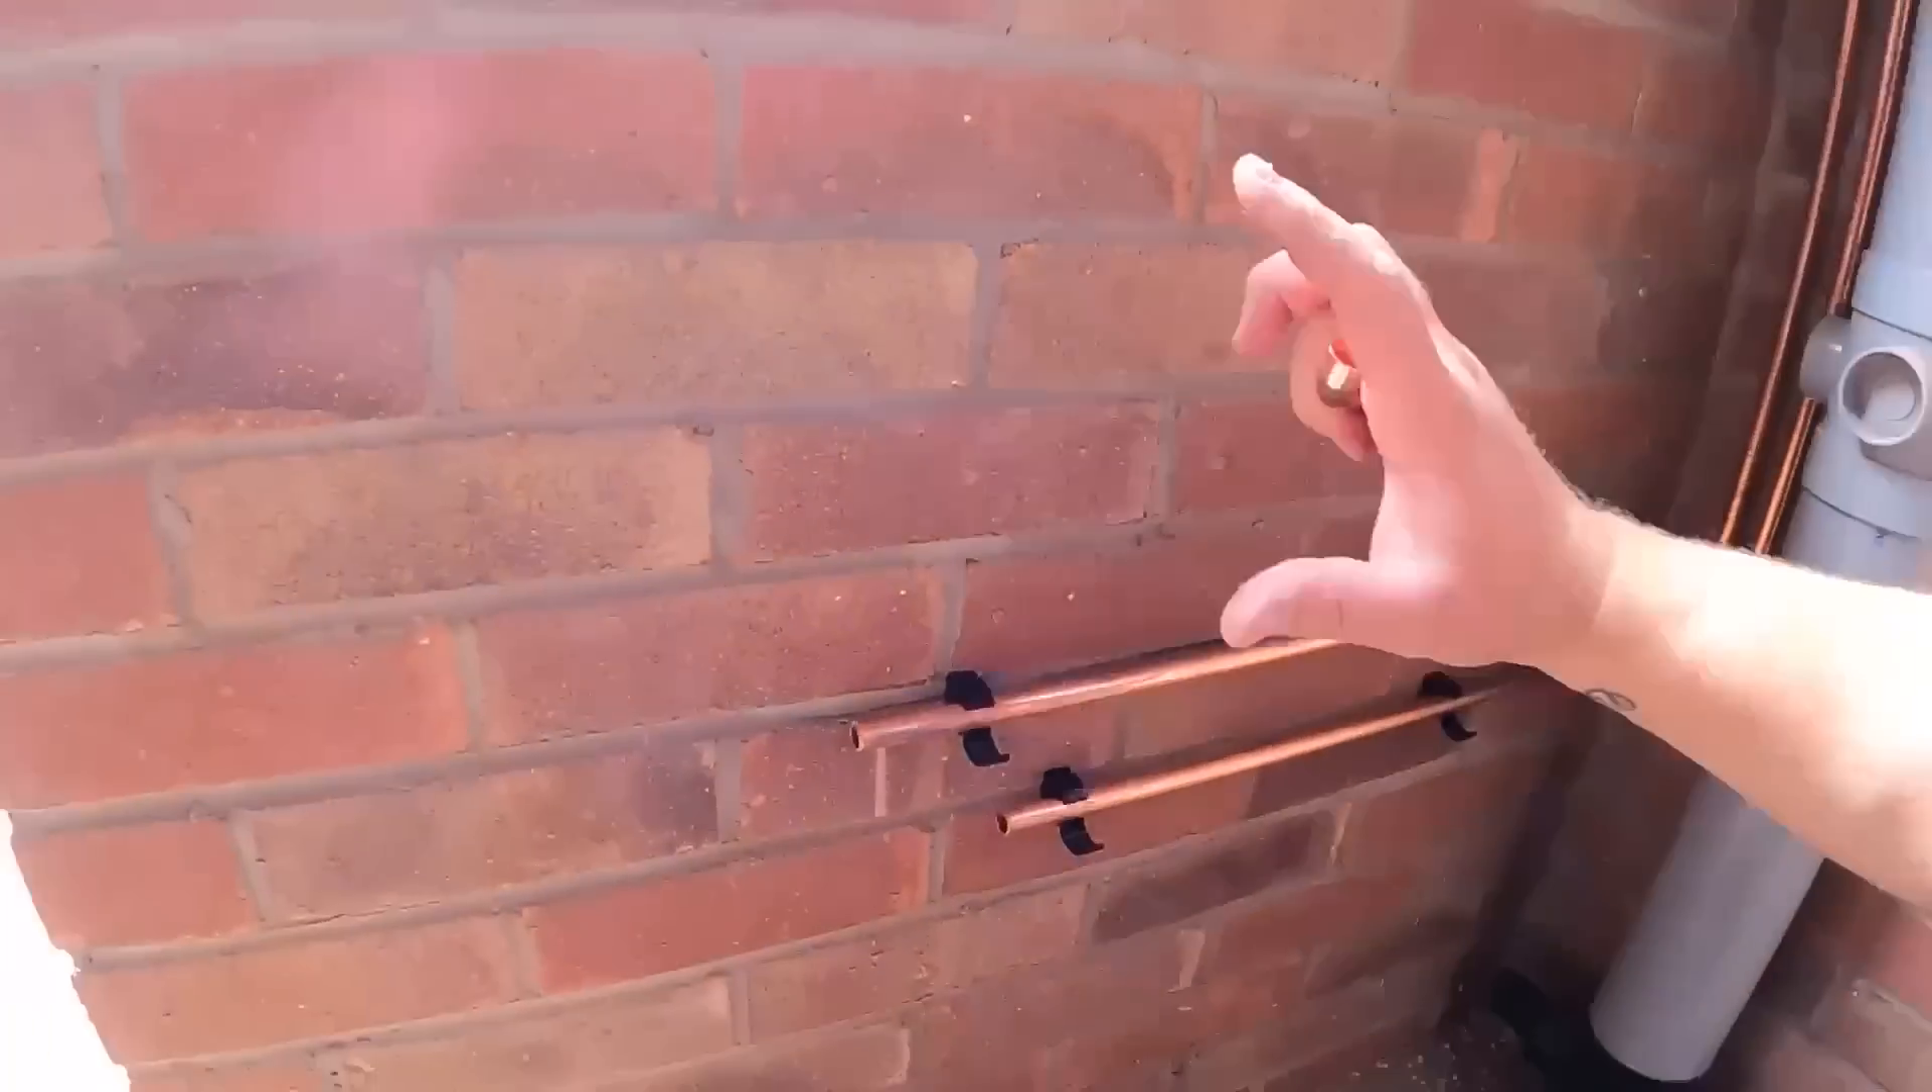Just got these two little pipes to finish off here. For the basin or sink.